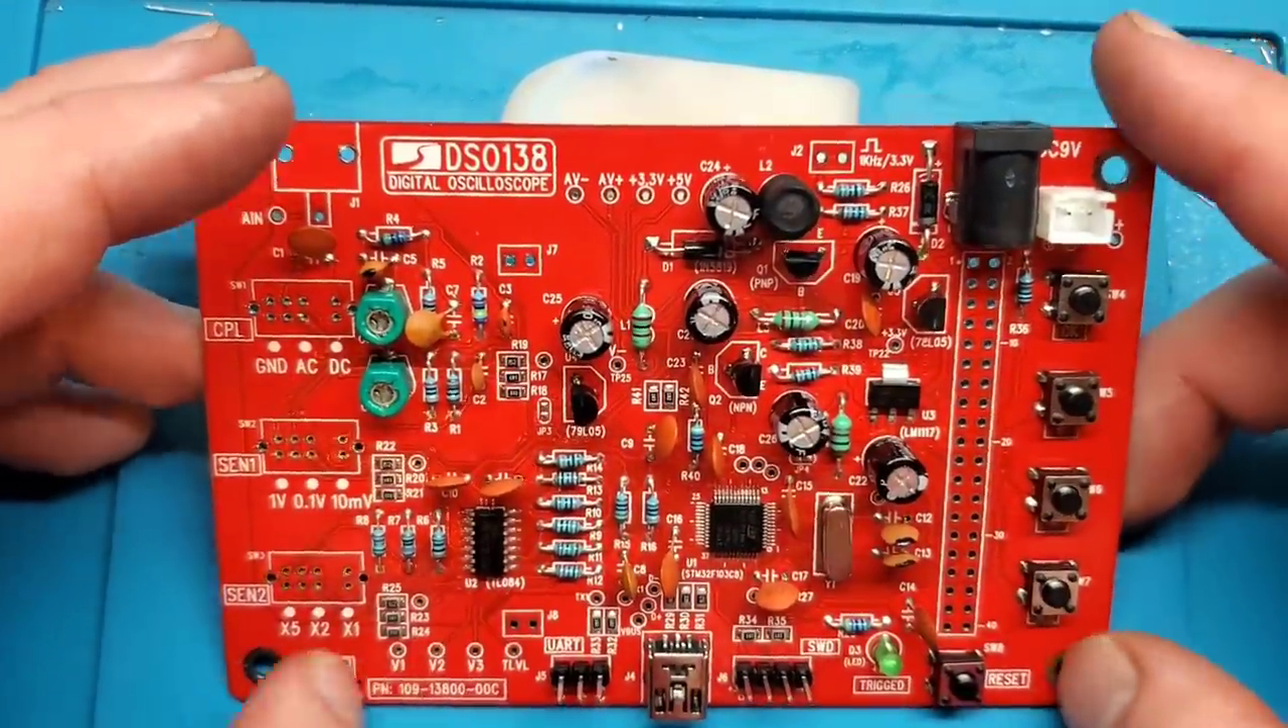You see we've got all the capacitors, electrolytics, the ceramics, all the resistors, the chokes, the trim pots. The buttons are in, the switches are not, a couple other things are not in, but also these headers are not in.